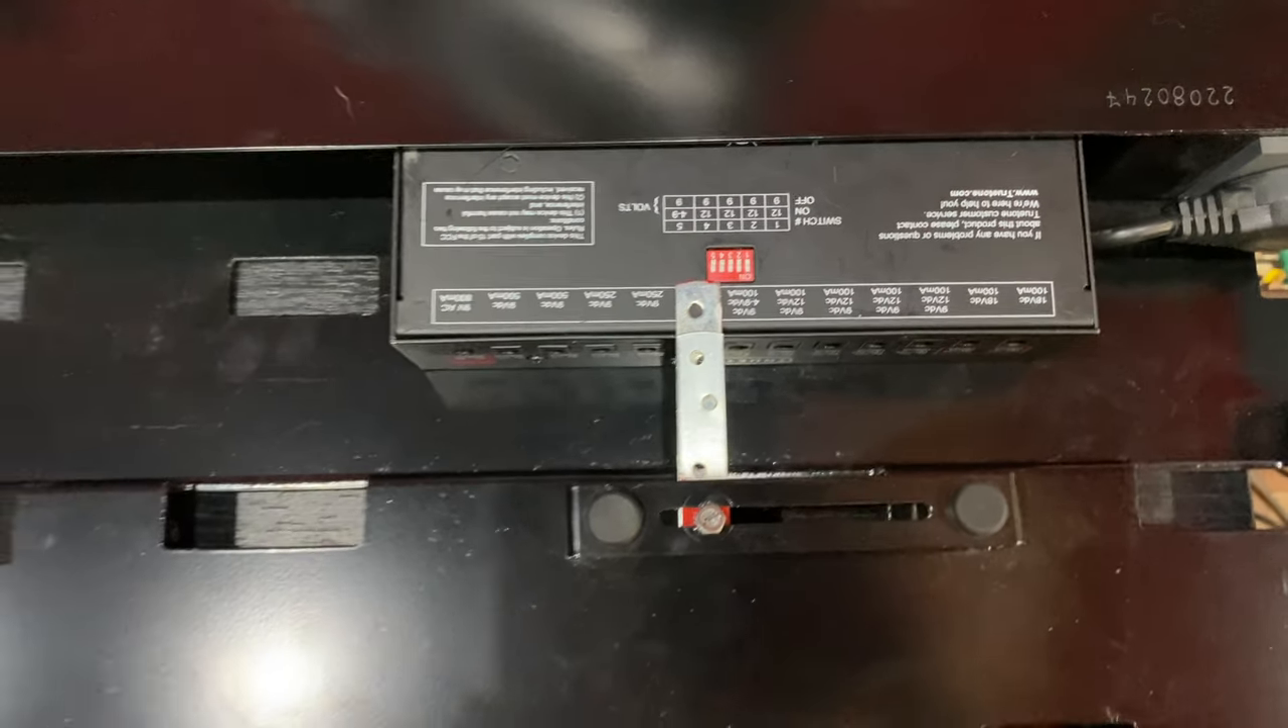Así que ahí quedó exitosamente instalada la fuente que va a estar alimentando toda esta Pedalboard.